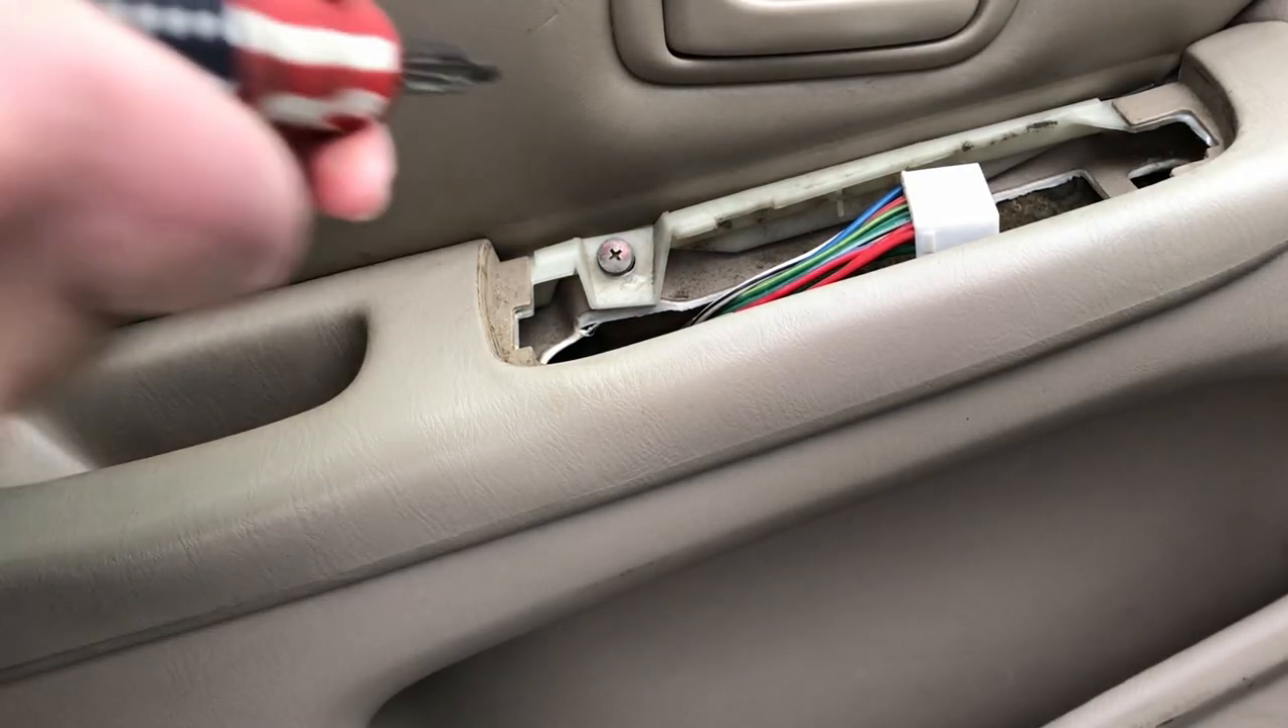There's actually one more screw inside here on the door panel to remove.